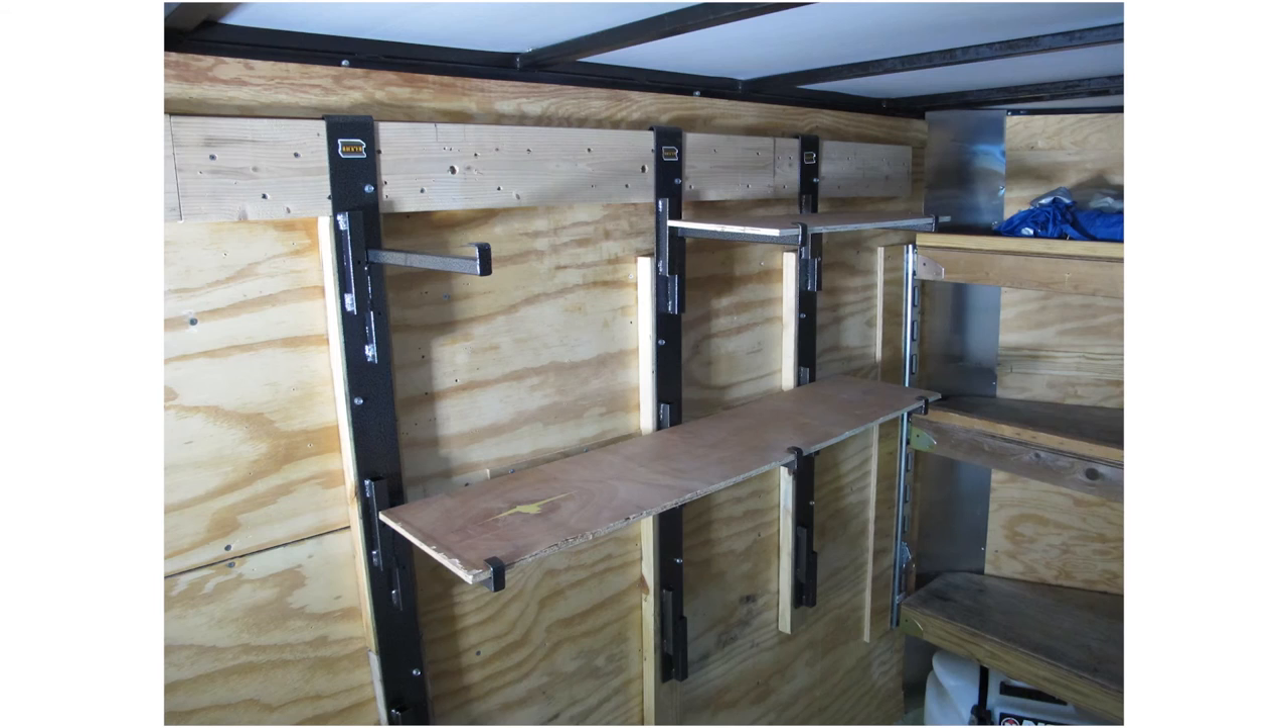You can see there now, our shelf is attached.